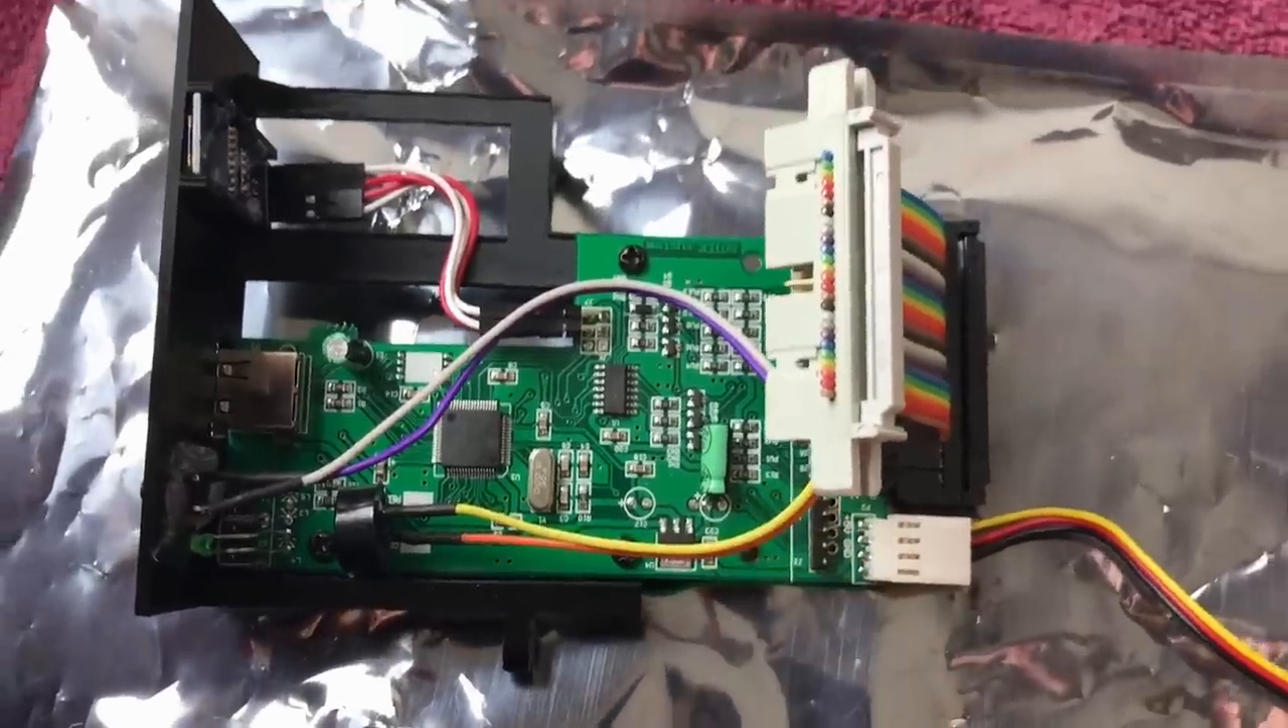Here is my GoTek drive already mounted in my 3D printed case. I've got my ribbon cable plugged in, my power cable.